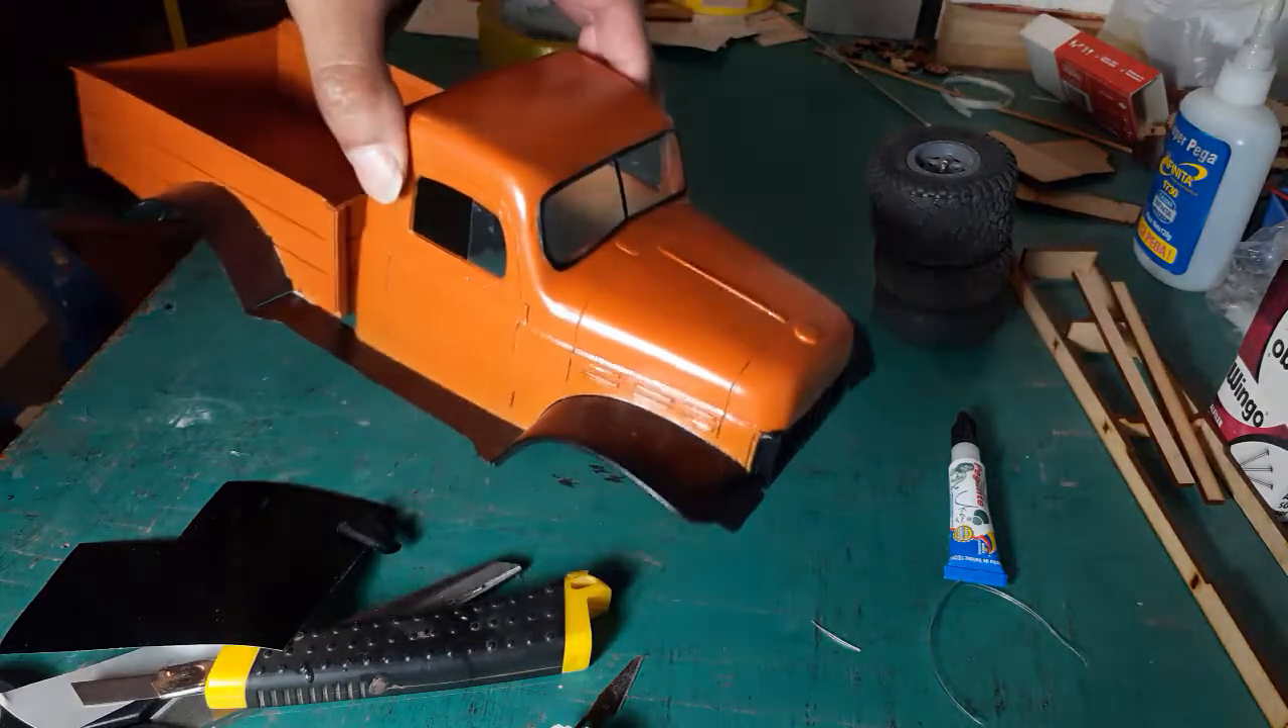Entonces ya tenemos pues nuestro panorámico delante ya instalado.